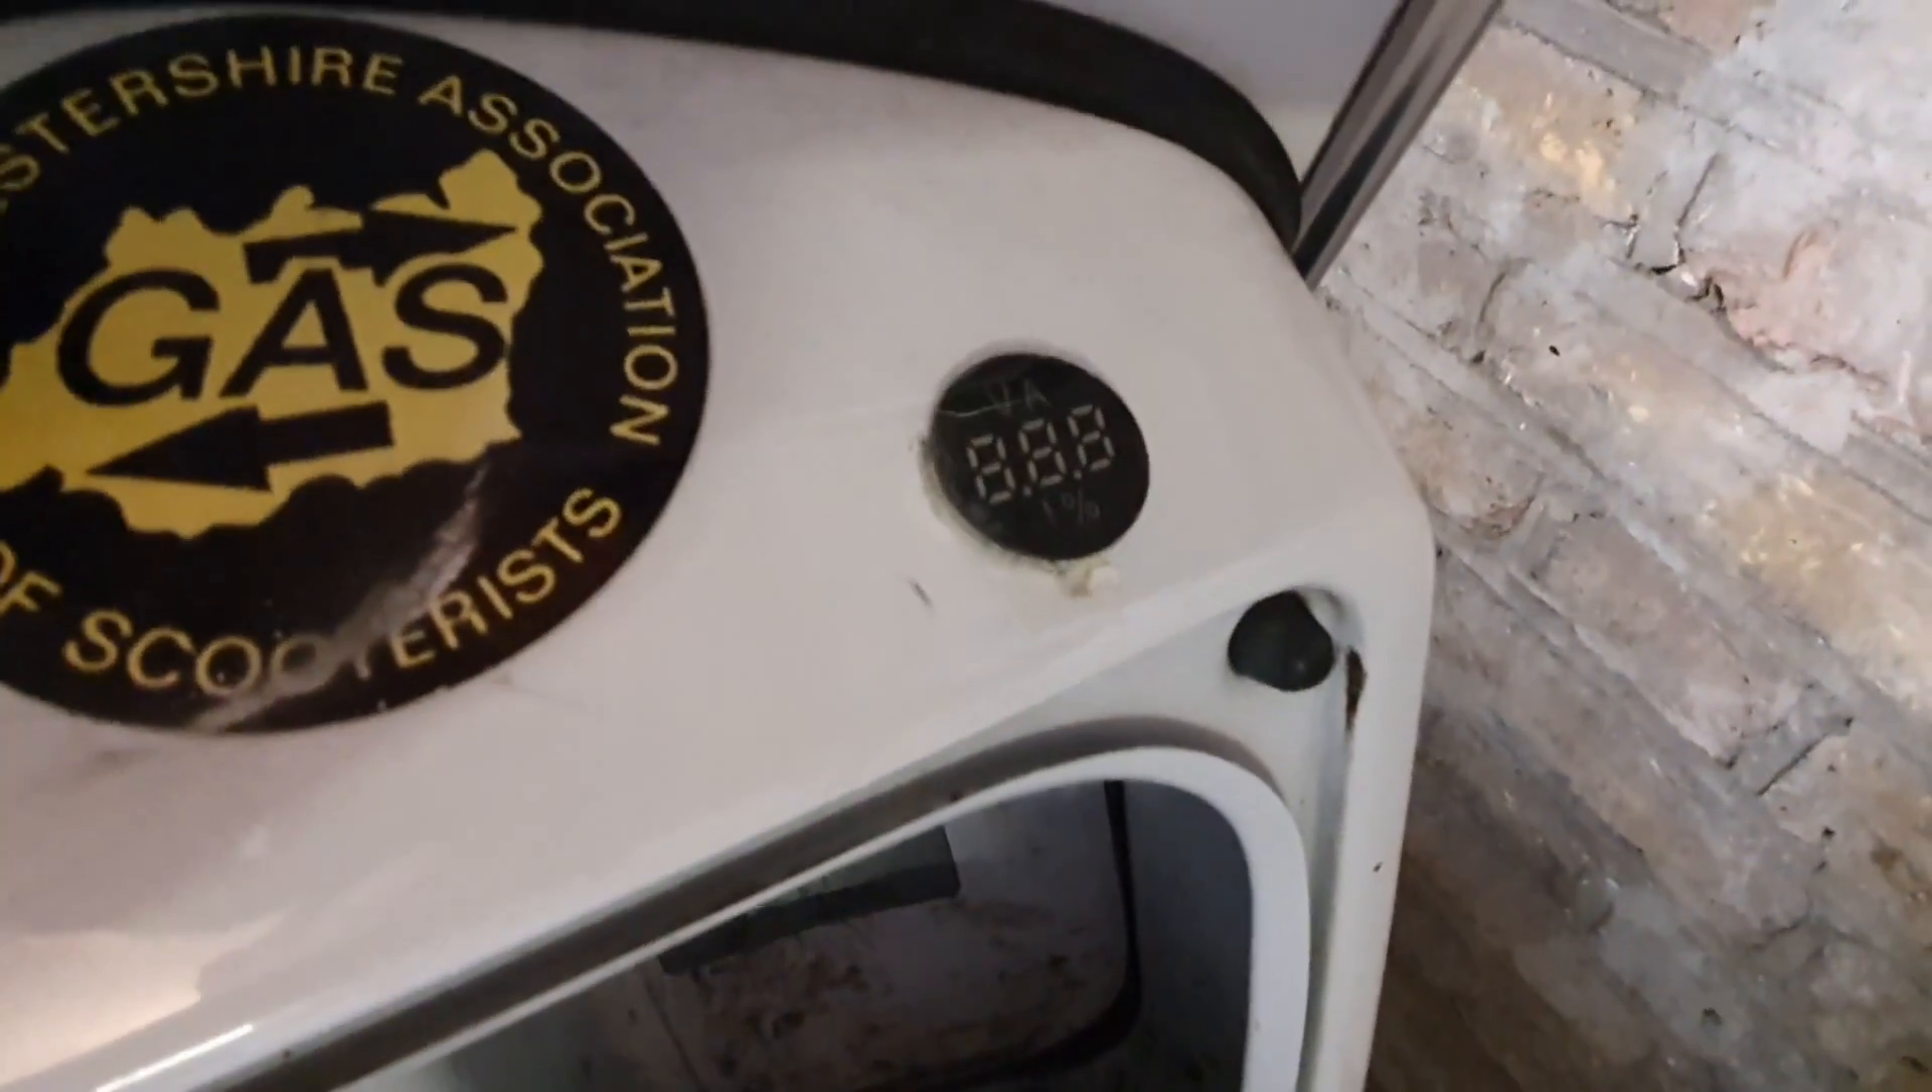The battery gauge is in. It took just another few minutes with the Dremel tool to make the hole big enough. But then it slotted in.